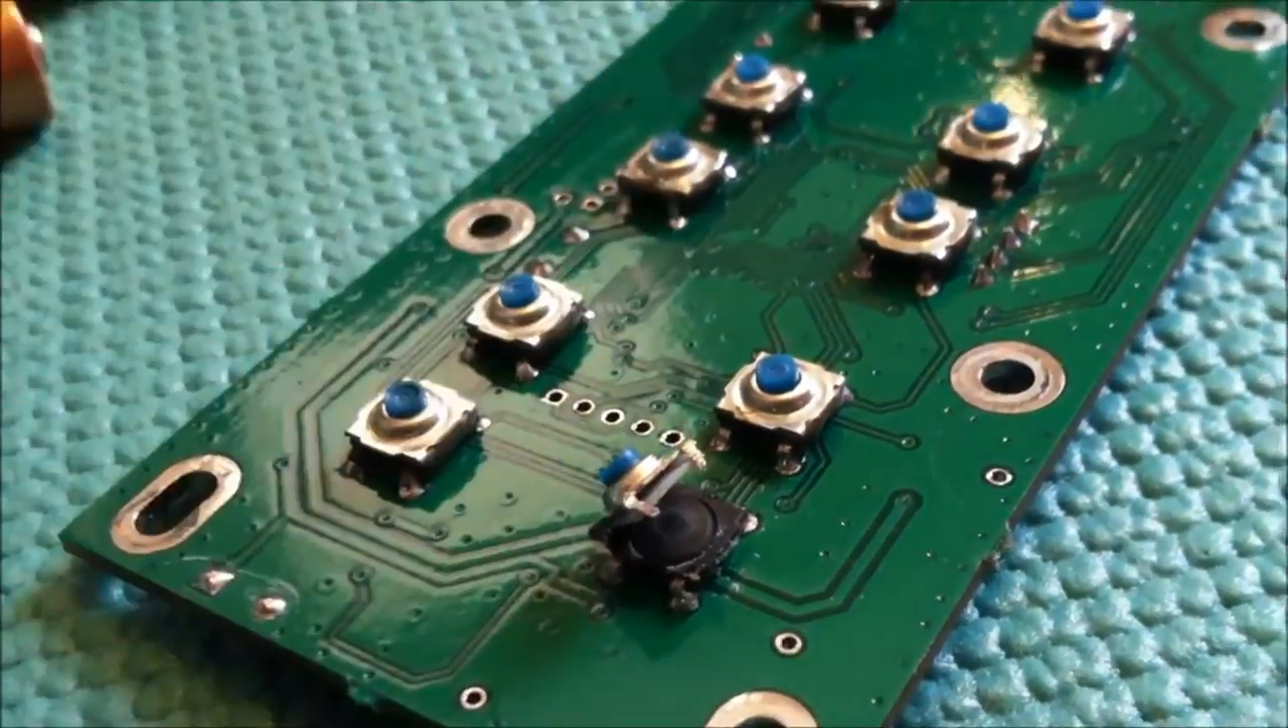Now notice I got this switch taken apart.